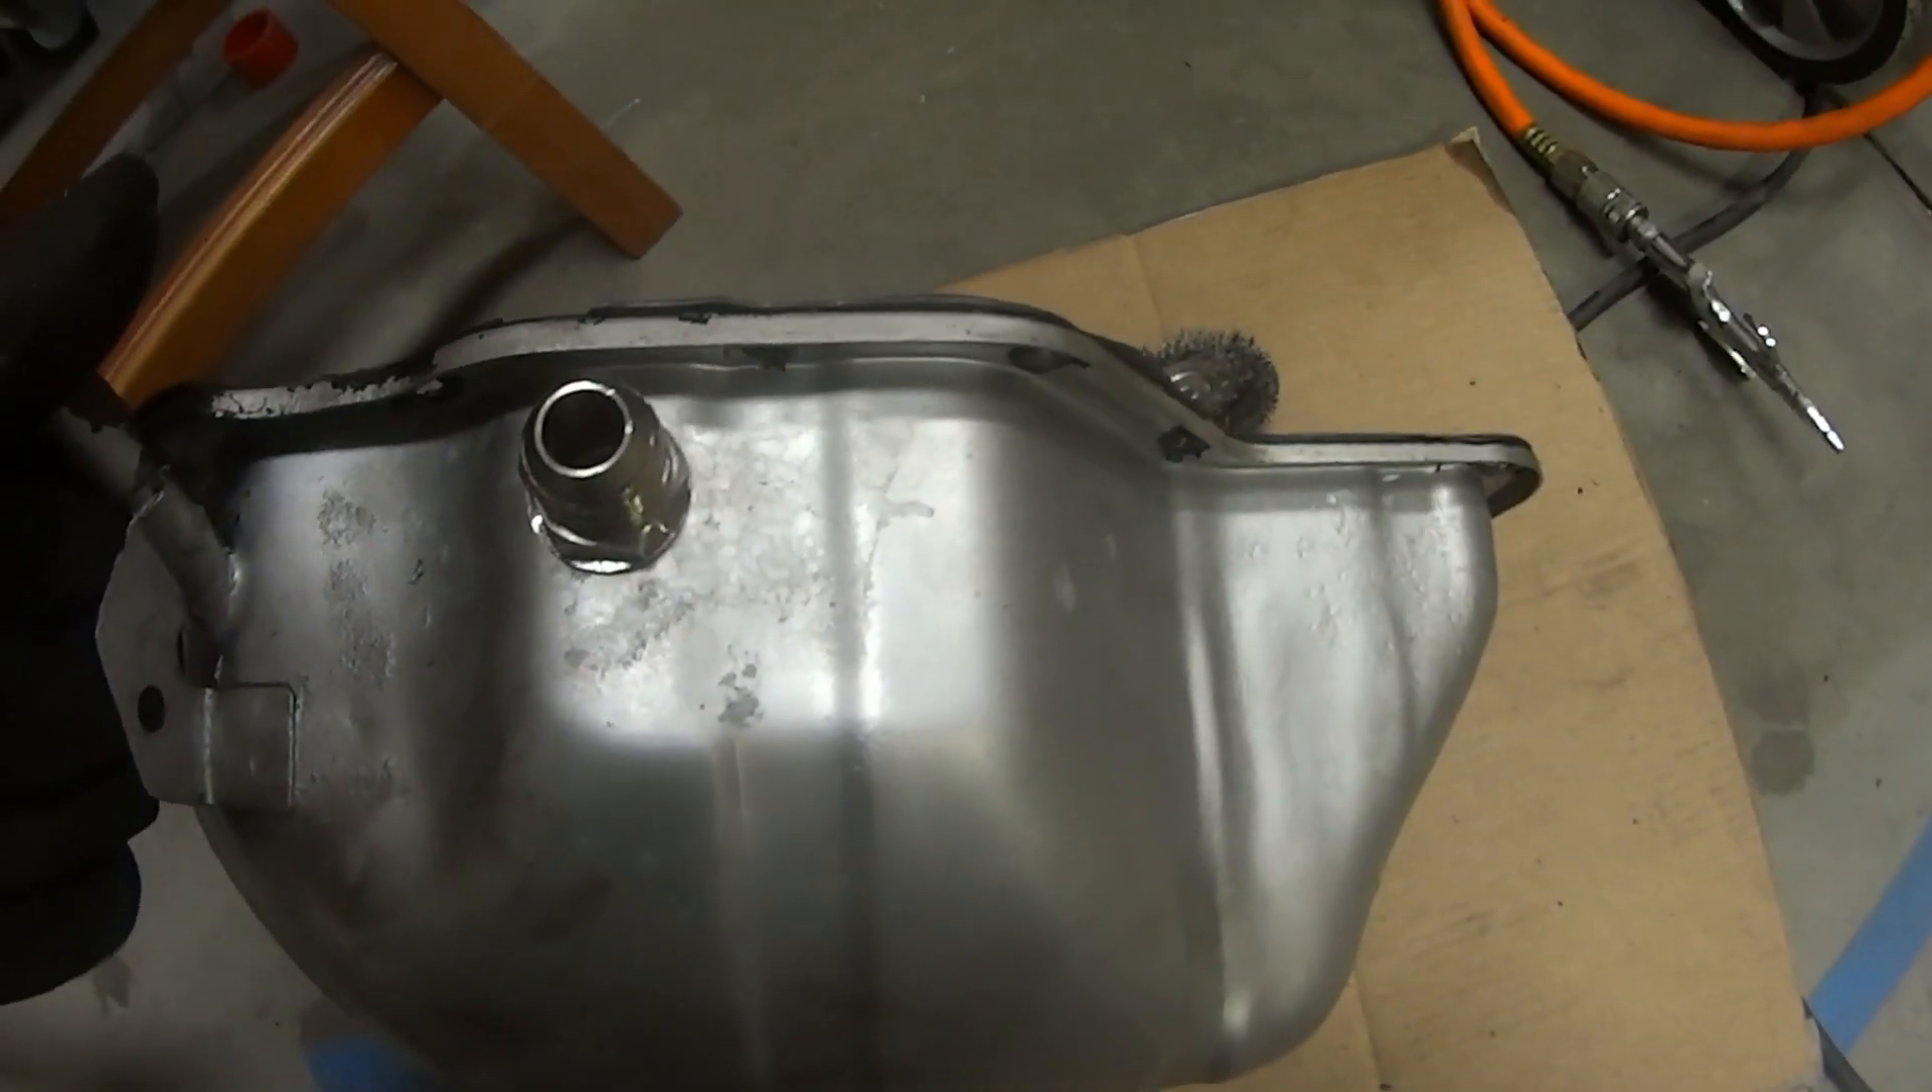And so I picked my spot, I drilled a hole with my stepper drill bit and then you can see this big fitting fits right in there.